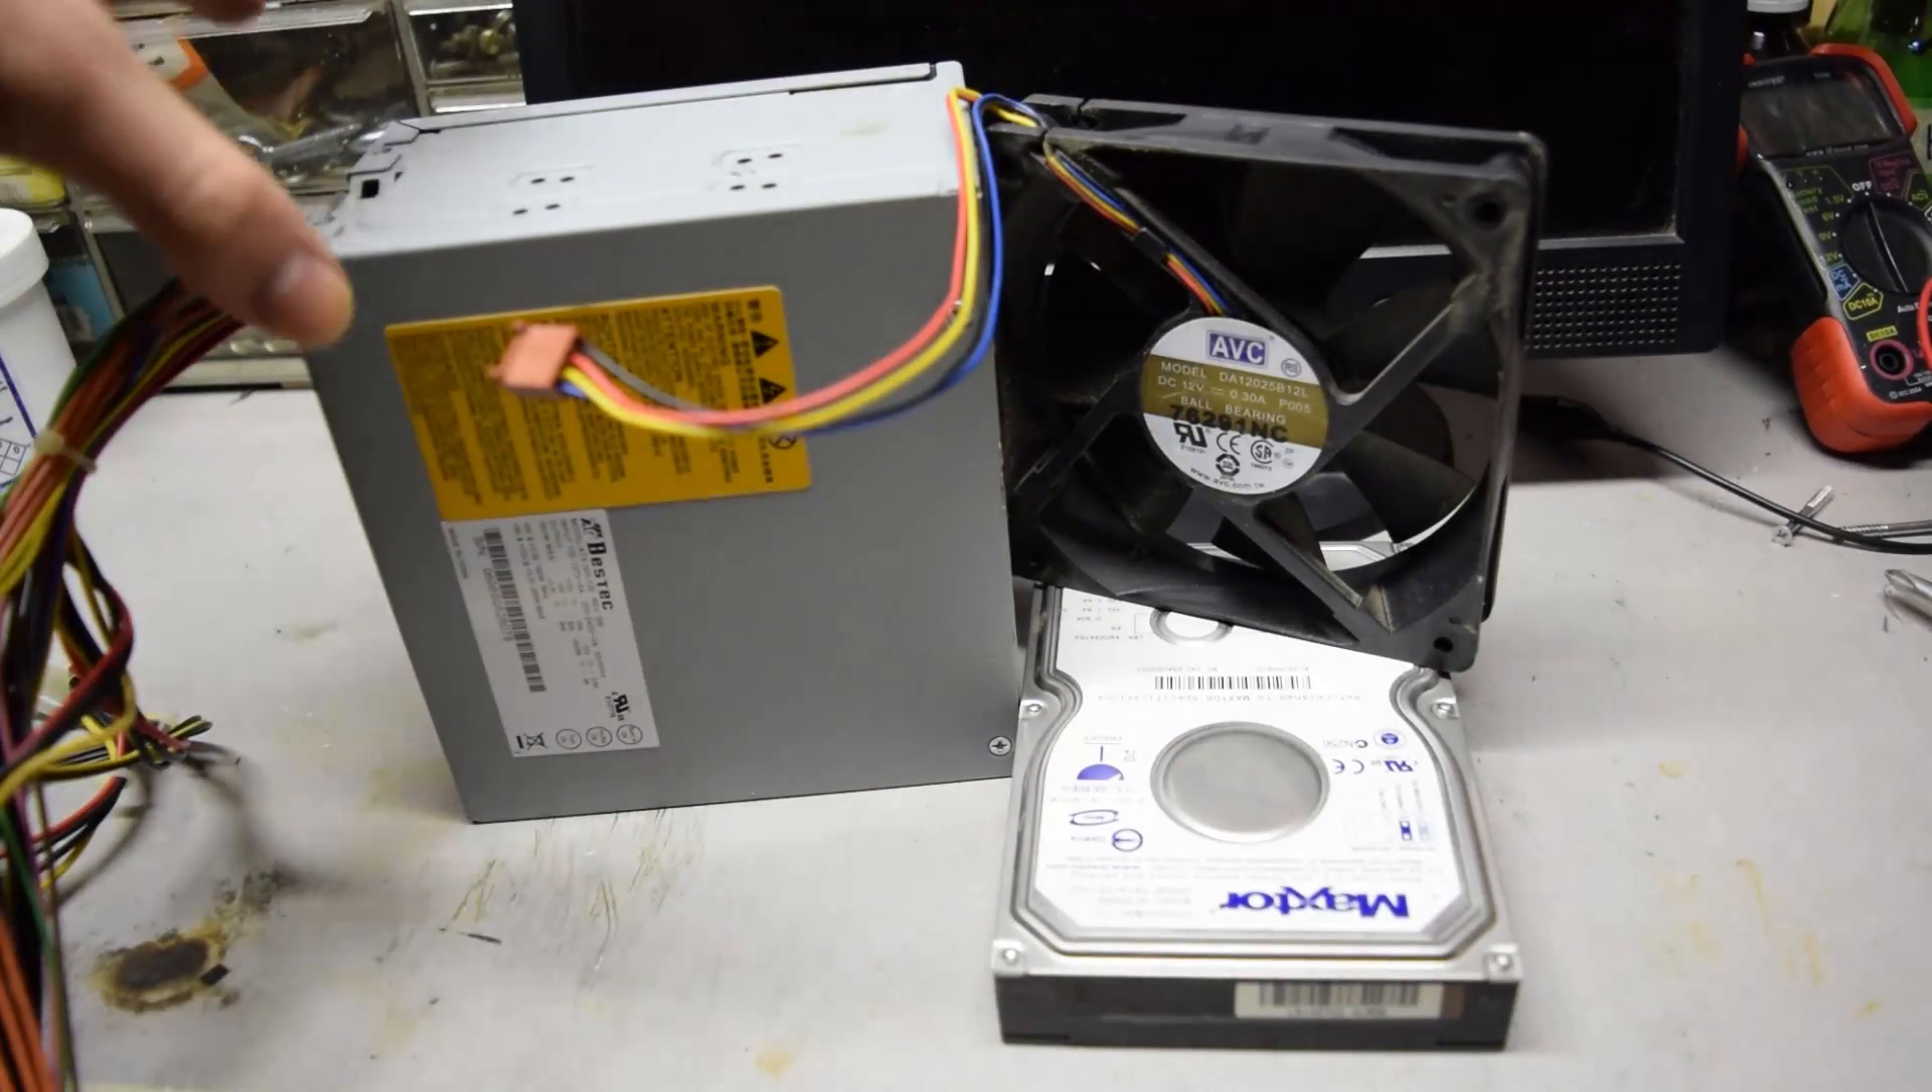I've removed the power supply, the fan, and the hard drive from the computer and they can be set to the side for now.